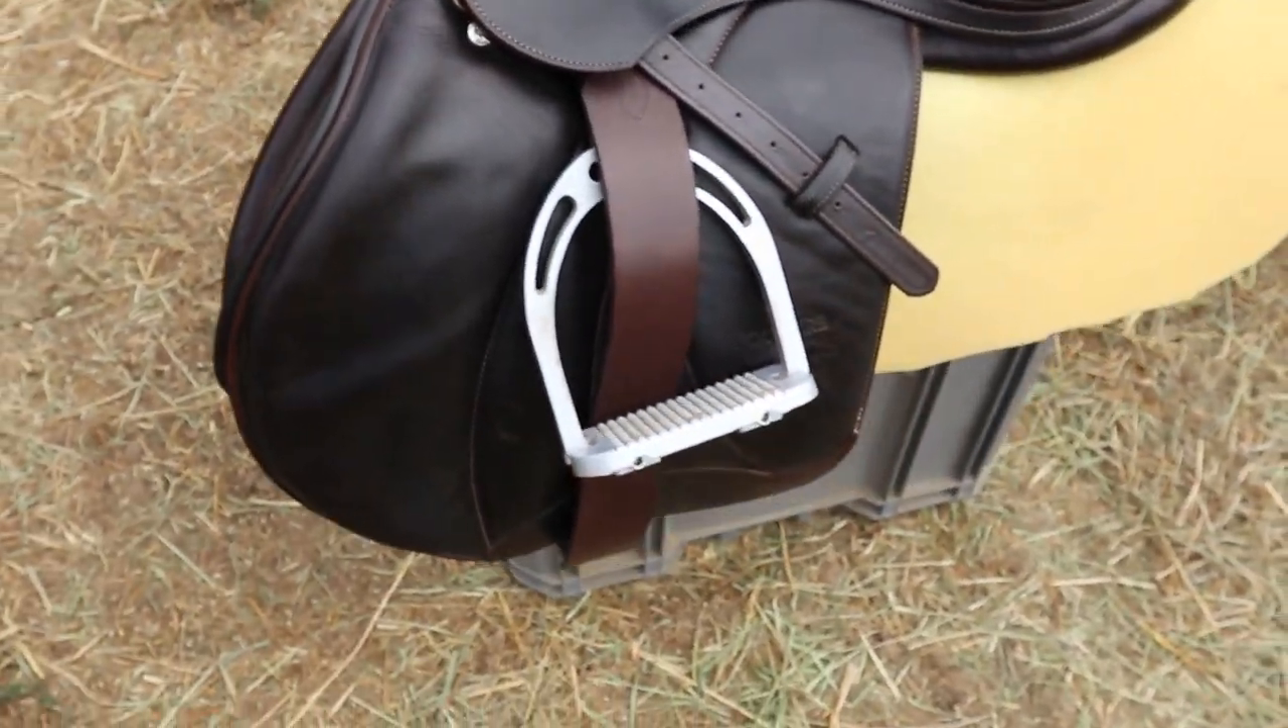I have my stirrups on and I am all ready to go.